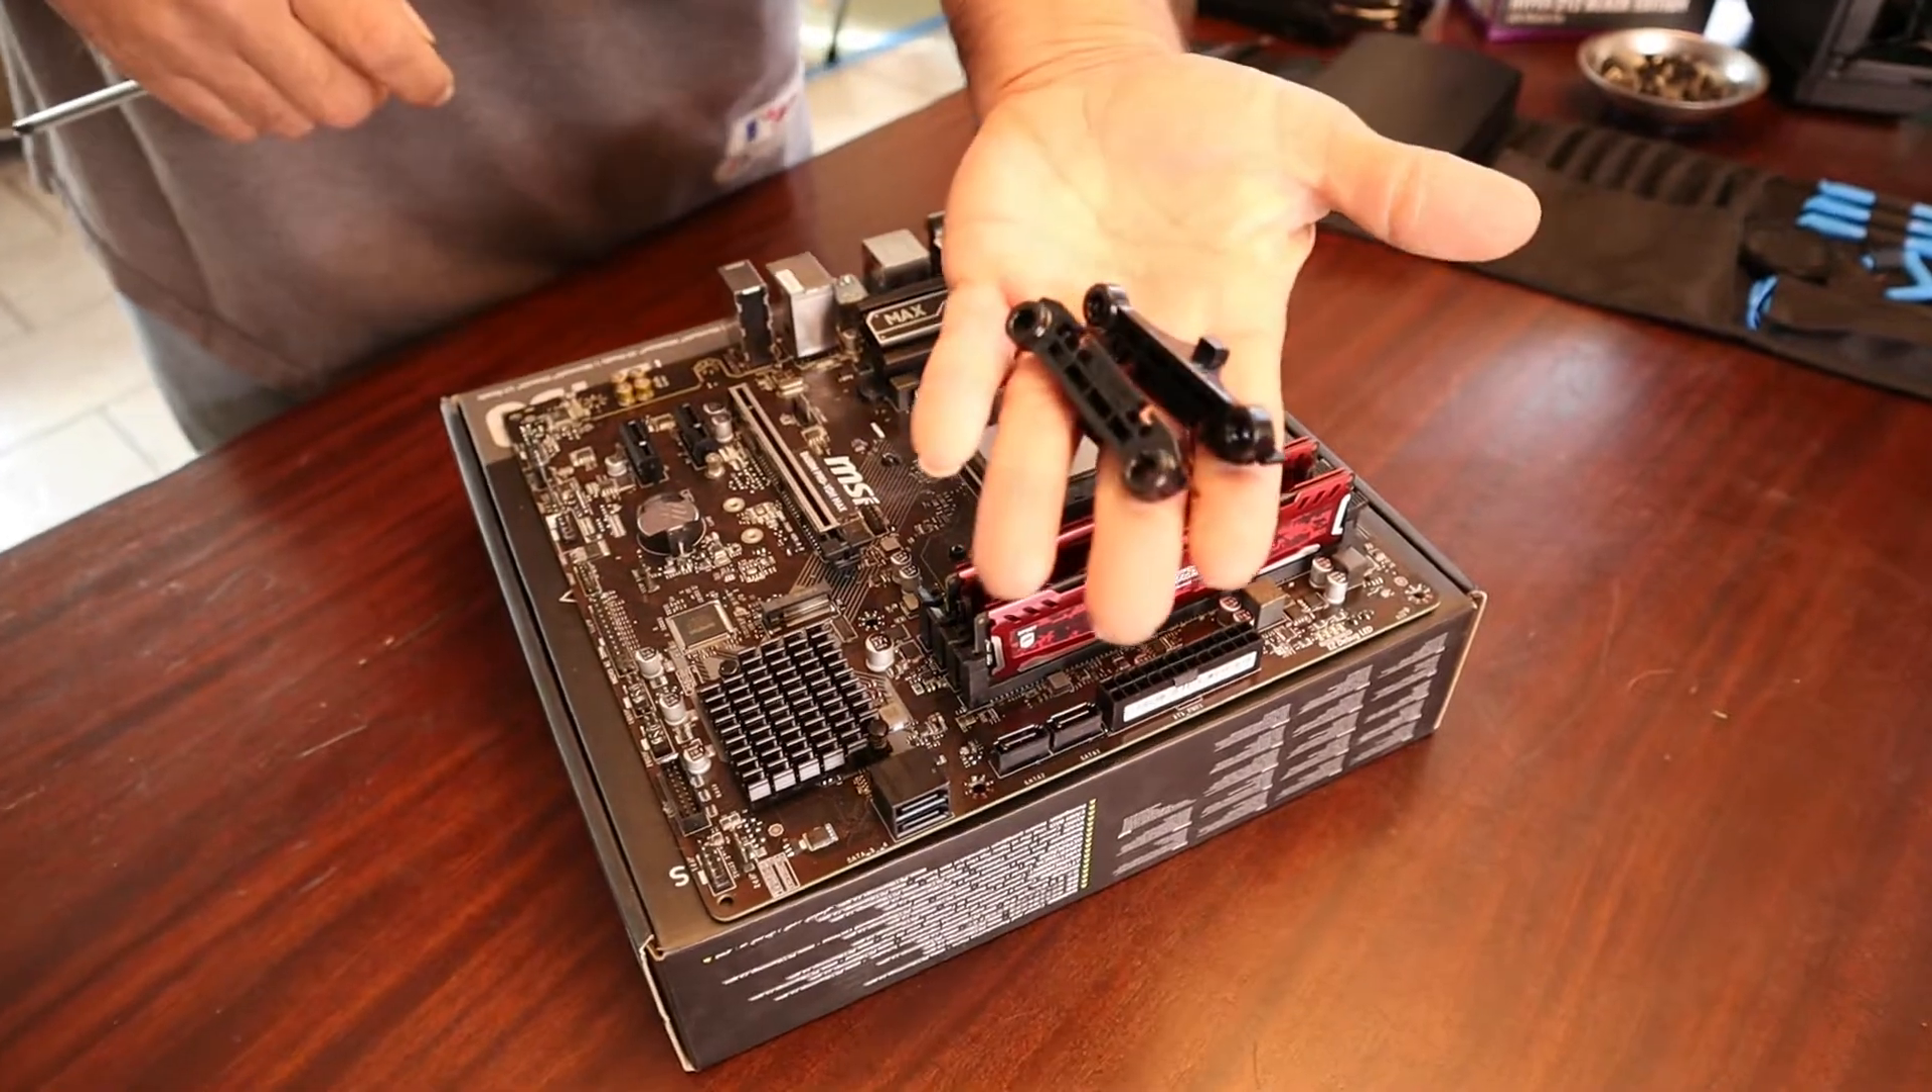So now I've got both plastic clips off.